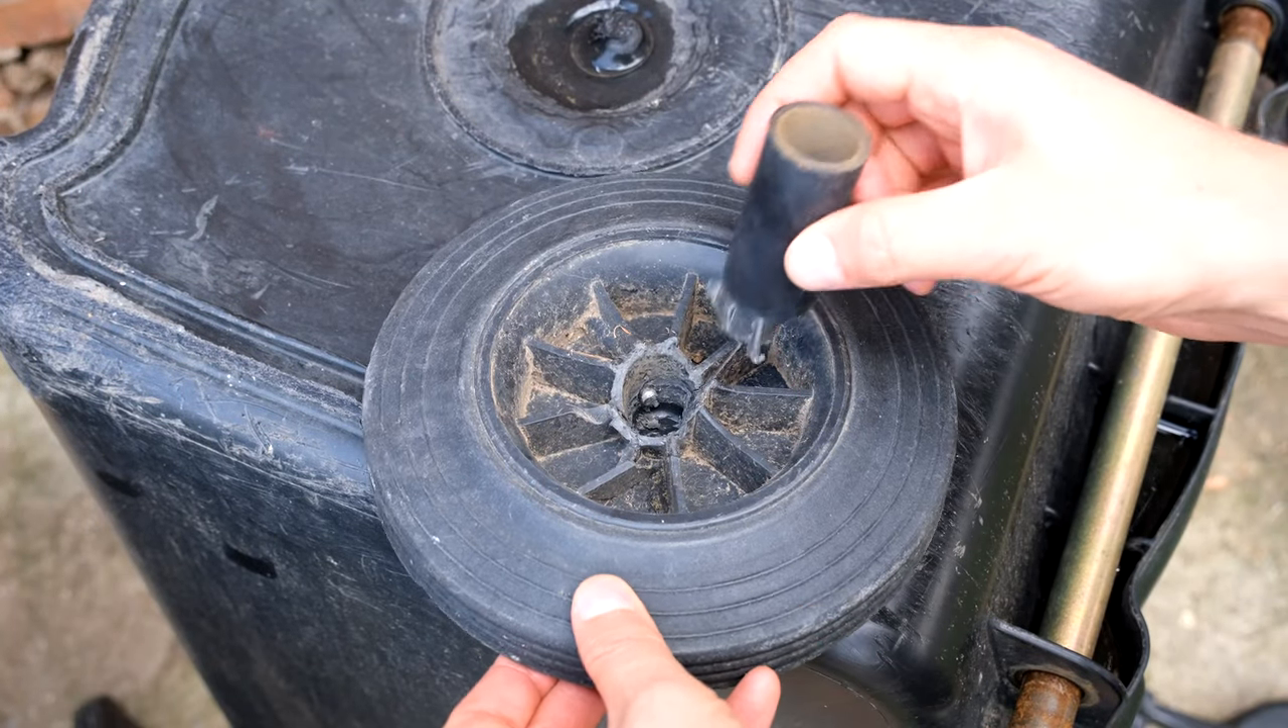Right over here i have the shaft and the wheel has broken off.